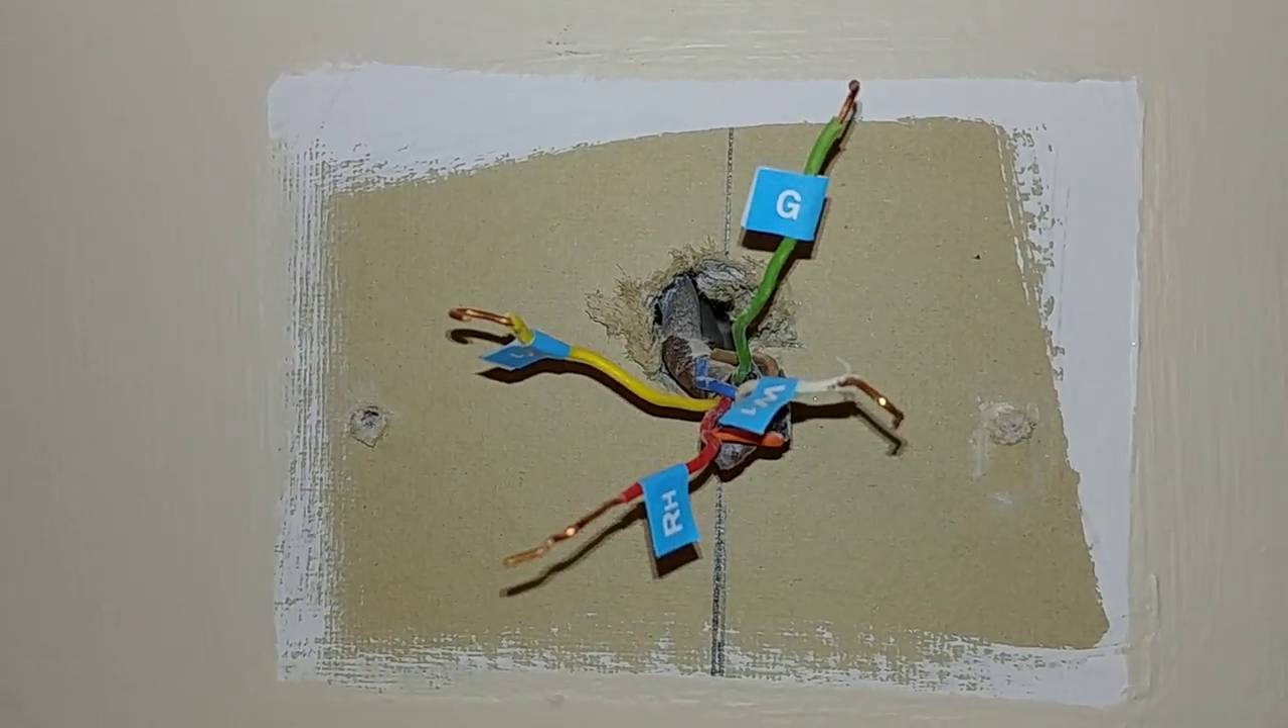Okay so I've gone ahead and removed the old thermostat and I've used the labels to go ahead and show which wires correspond to what.